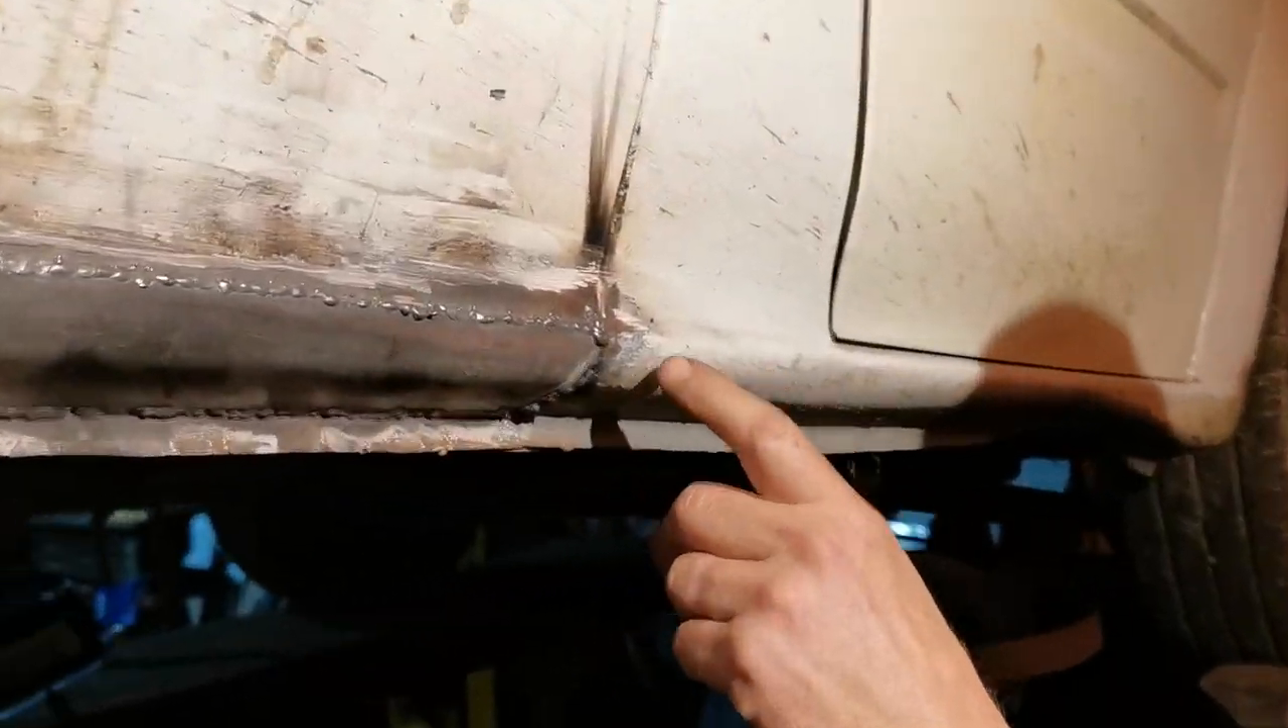So i've finished off this welding.